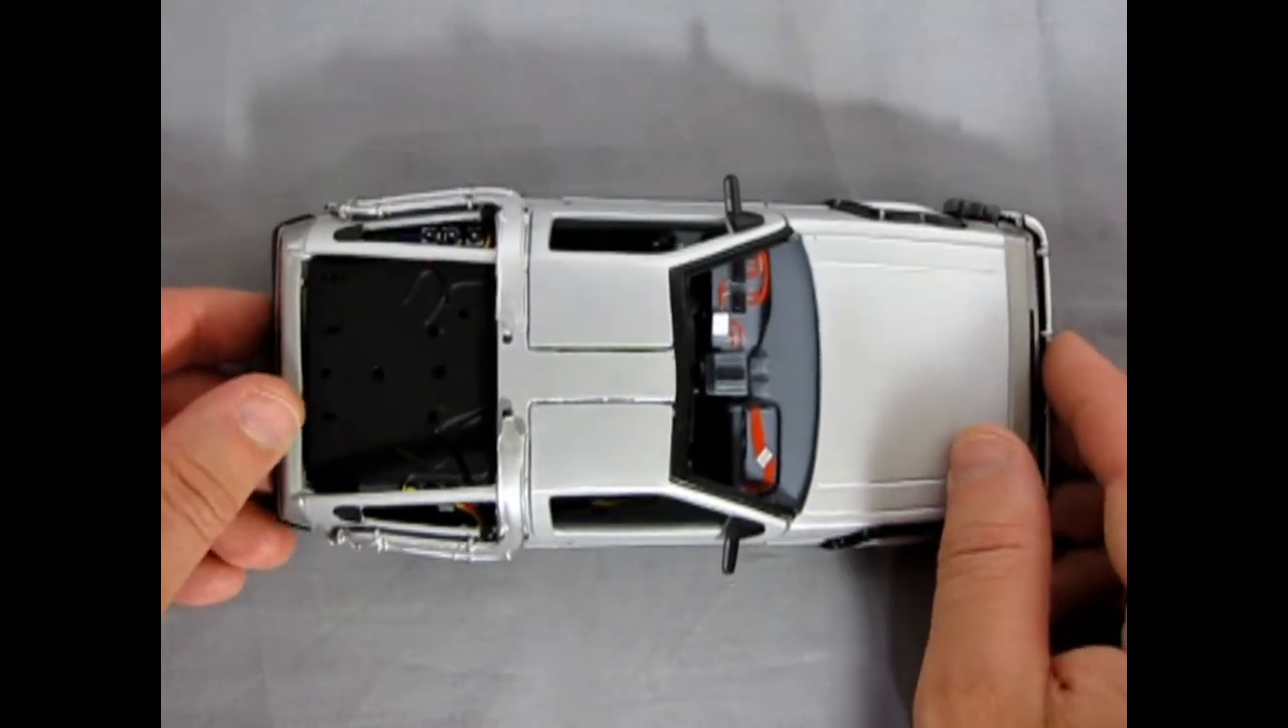And I've got the mirror back on. So both sides are complete here.